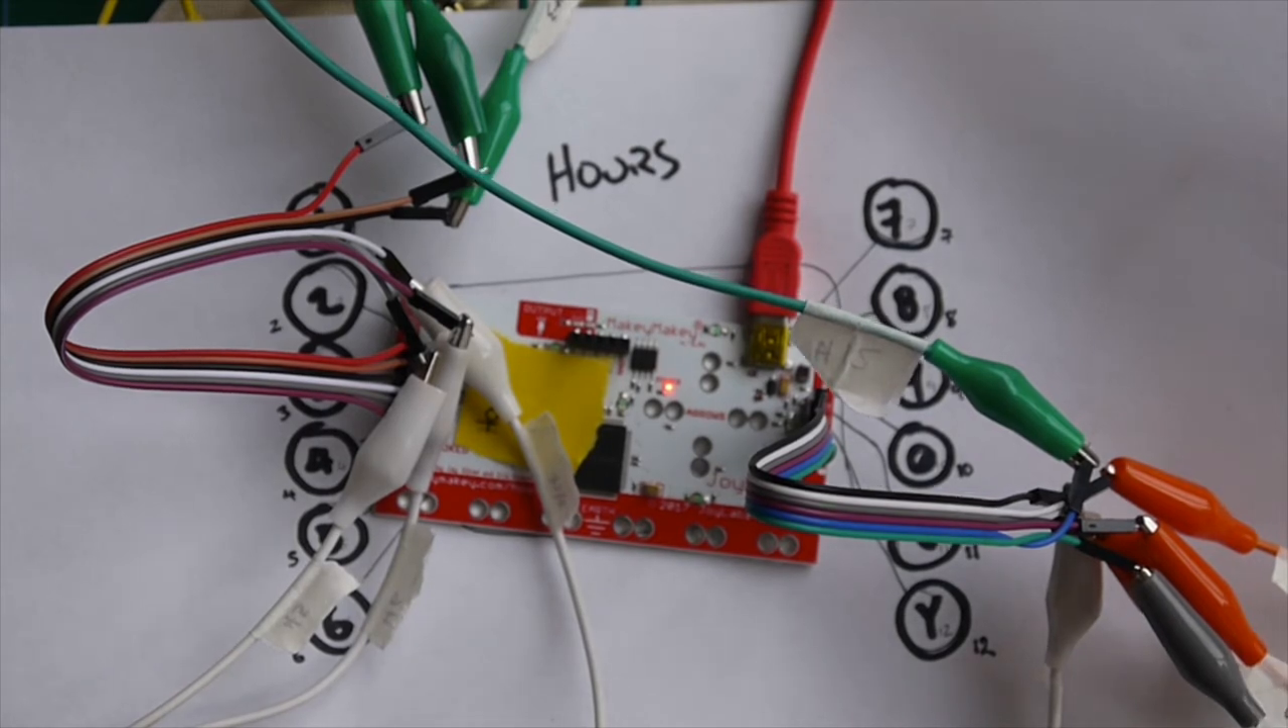It's looking a little messy, but all the cables now hooked up.